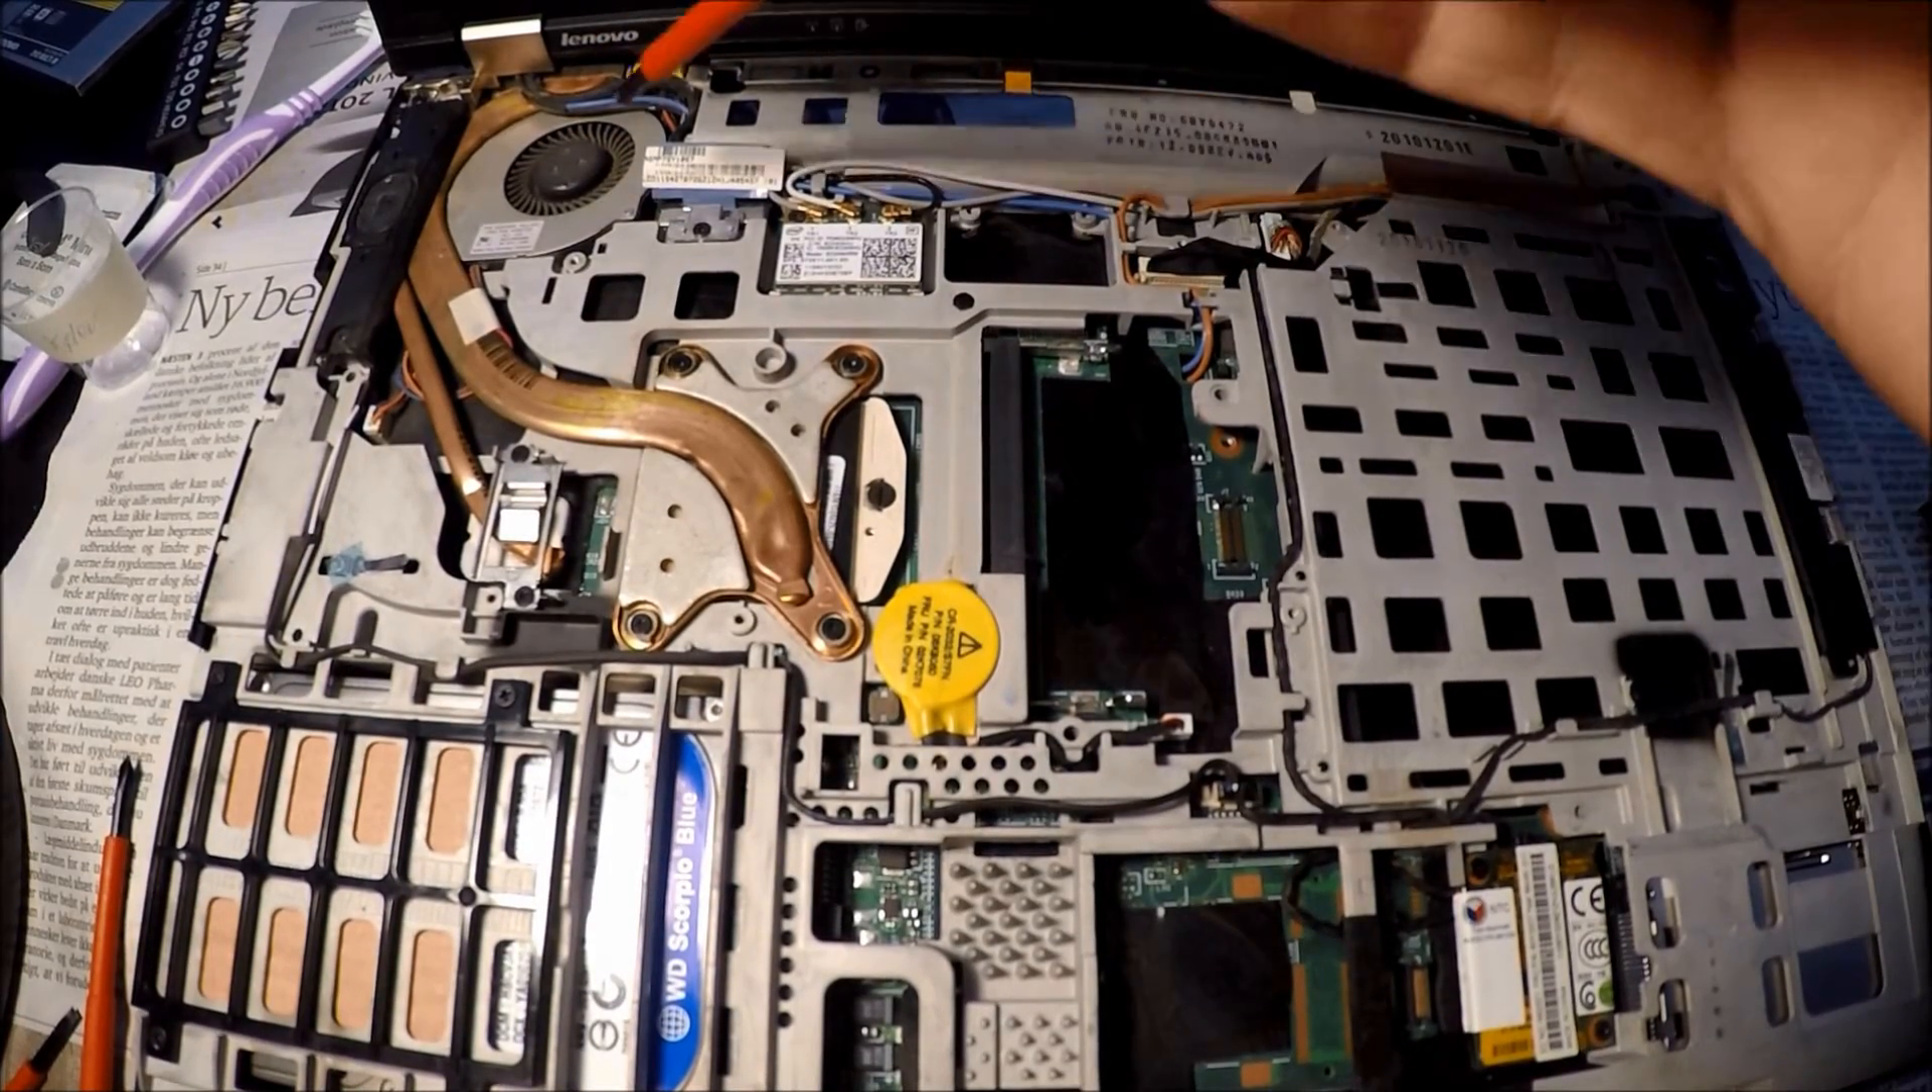Okay, so now we have the top part of the keyboard and all that off the computer.